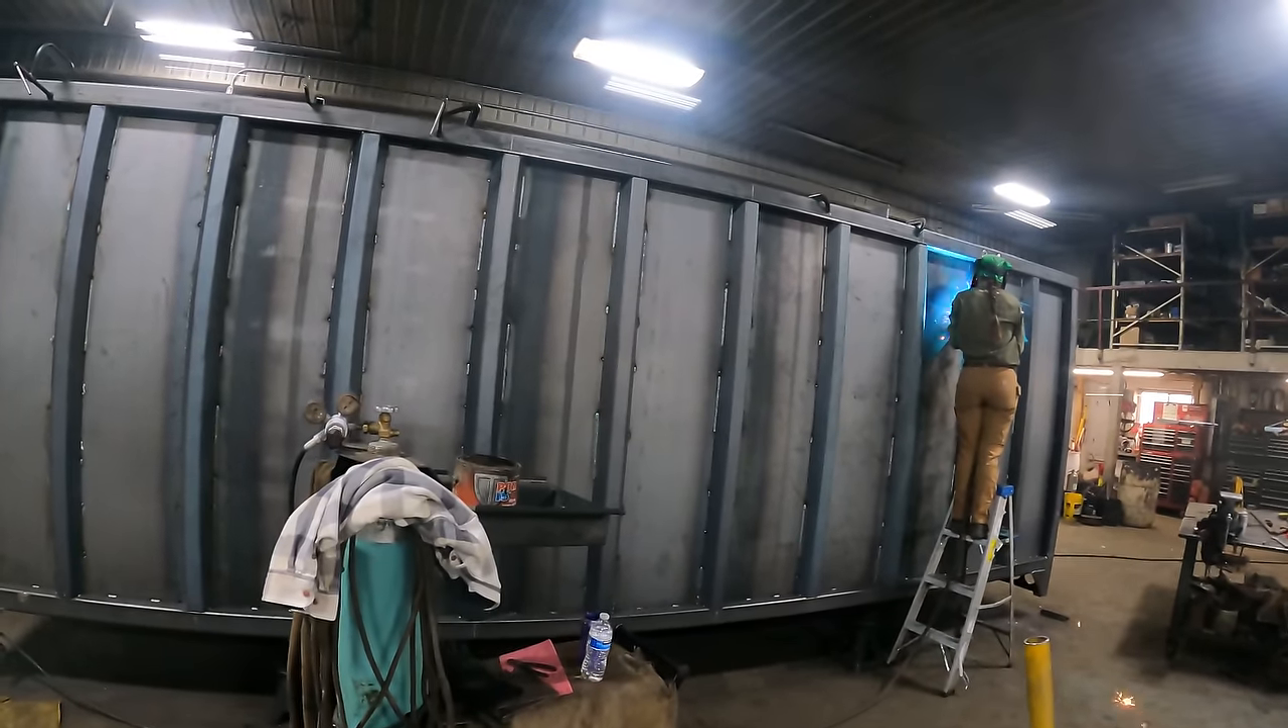We've got all our sheets up, so we're starting to weld them into place.